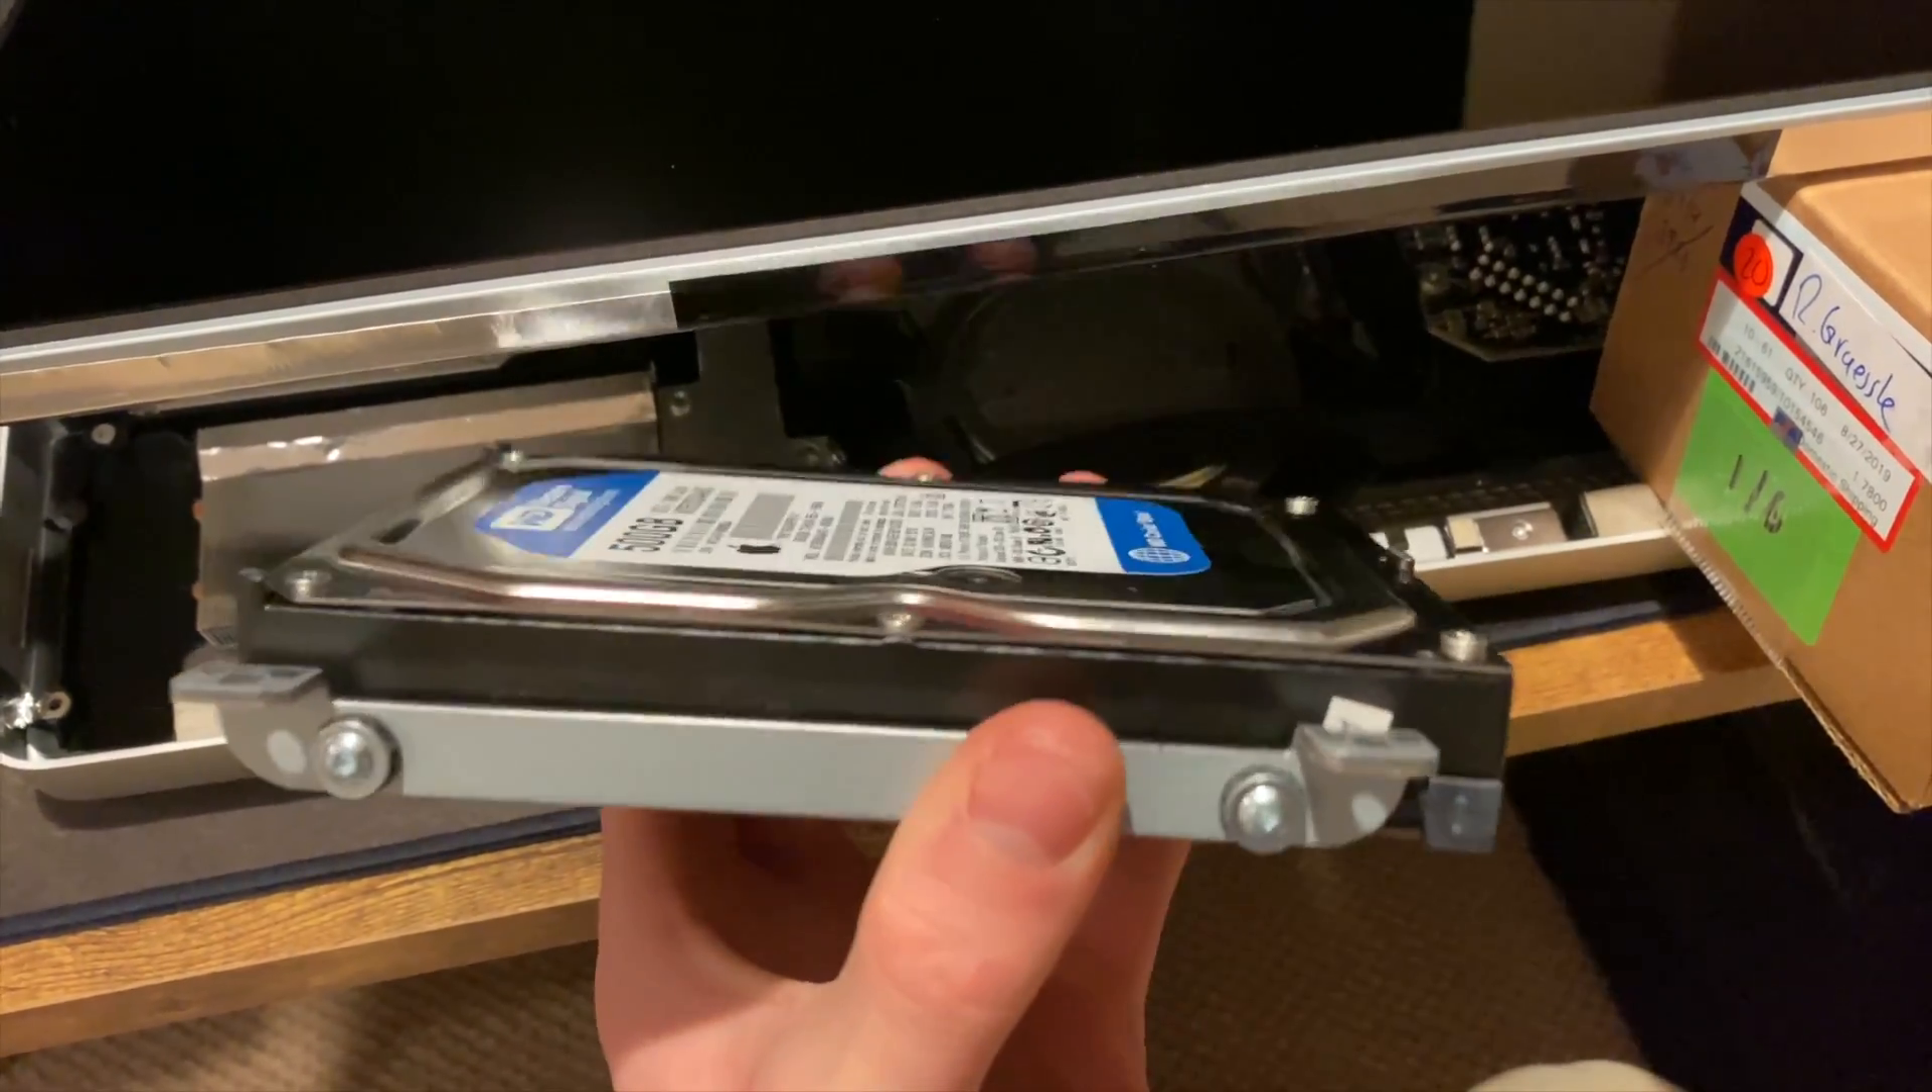Here we go, guys, we got the 500 gig hard drive out.